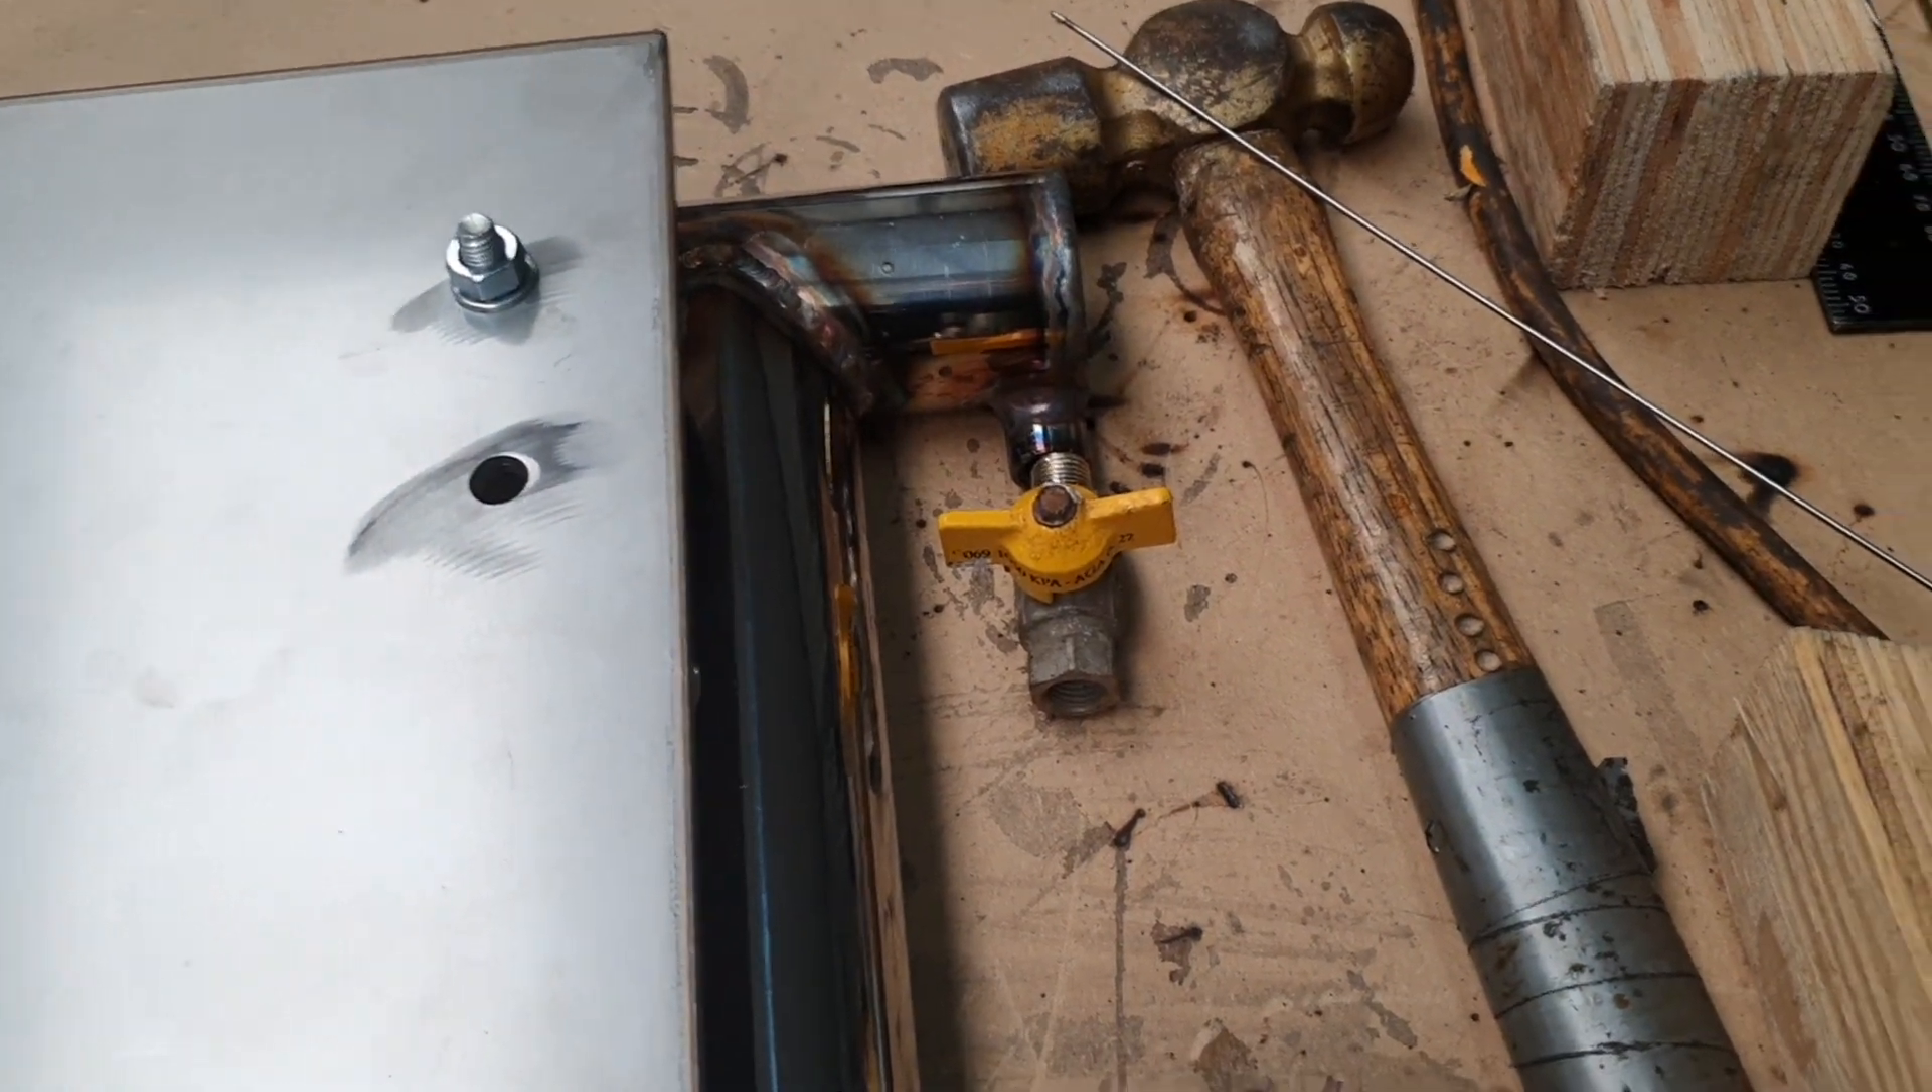That's the drain bung, with the tap, ready to go.